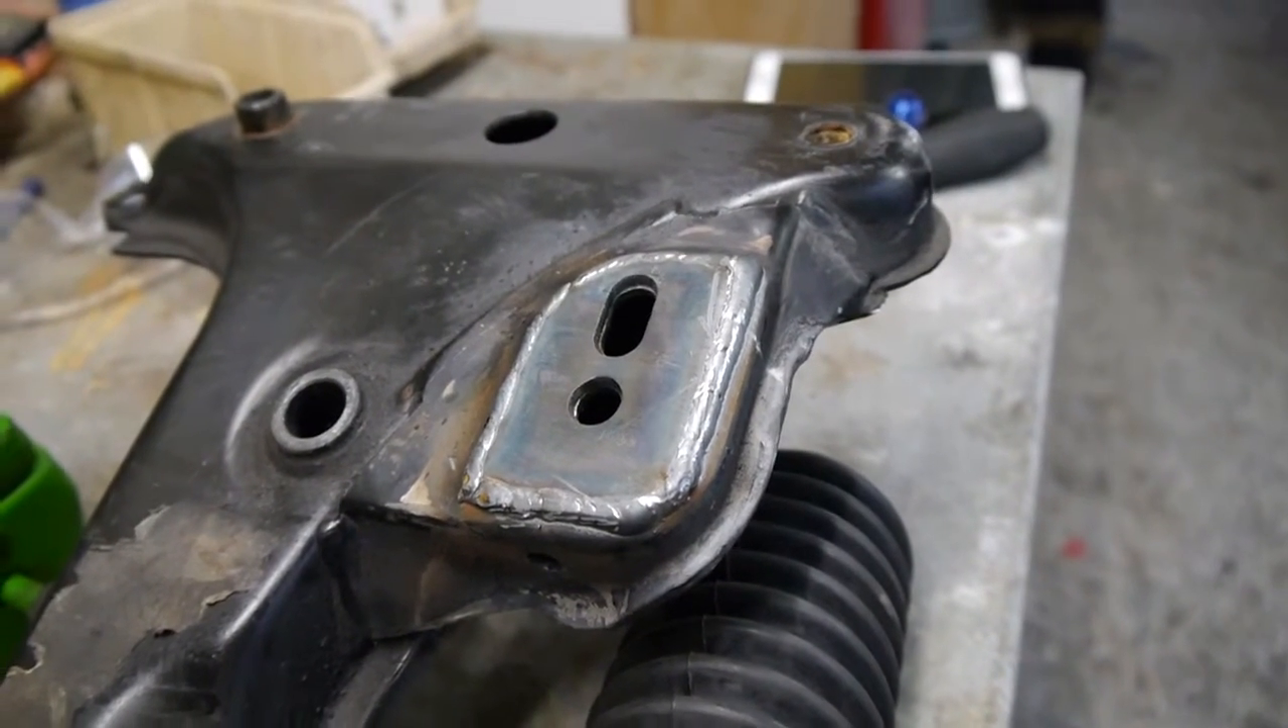As you can see, we've welded the plates on the top.